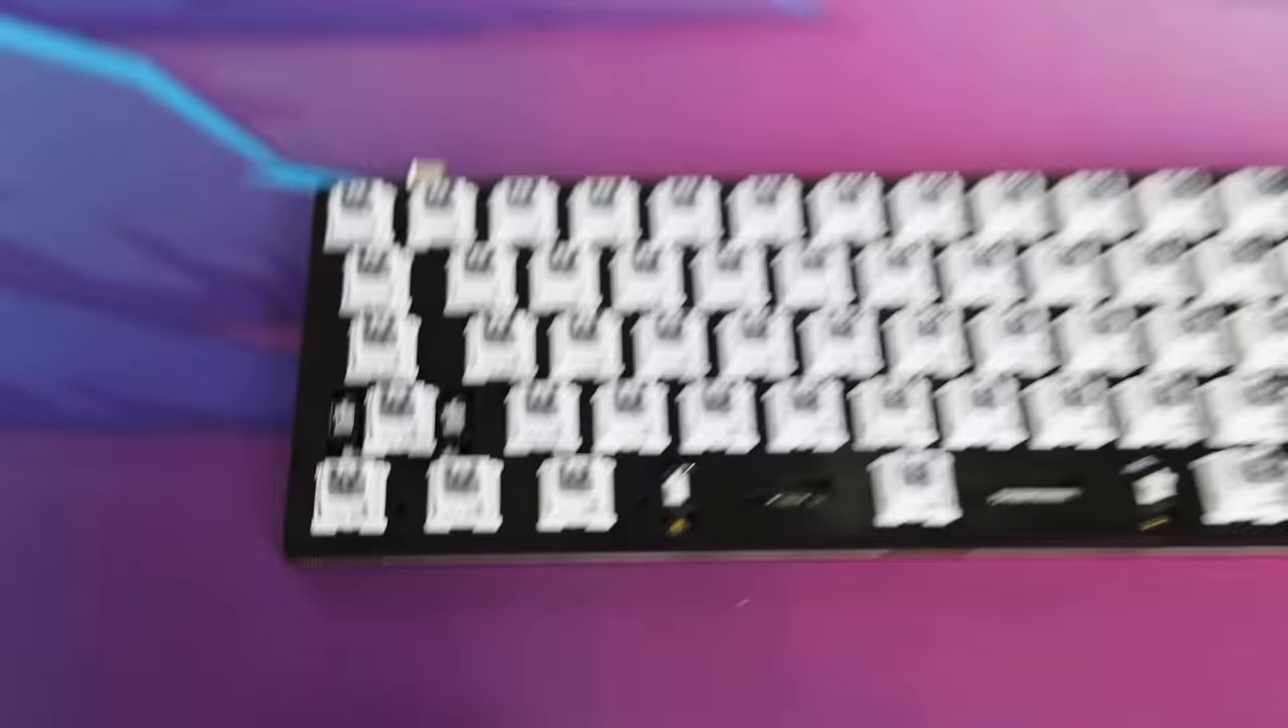All right, the switches are in.